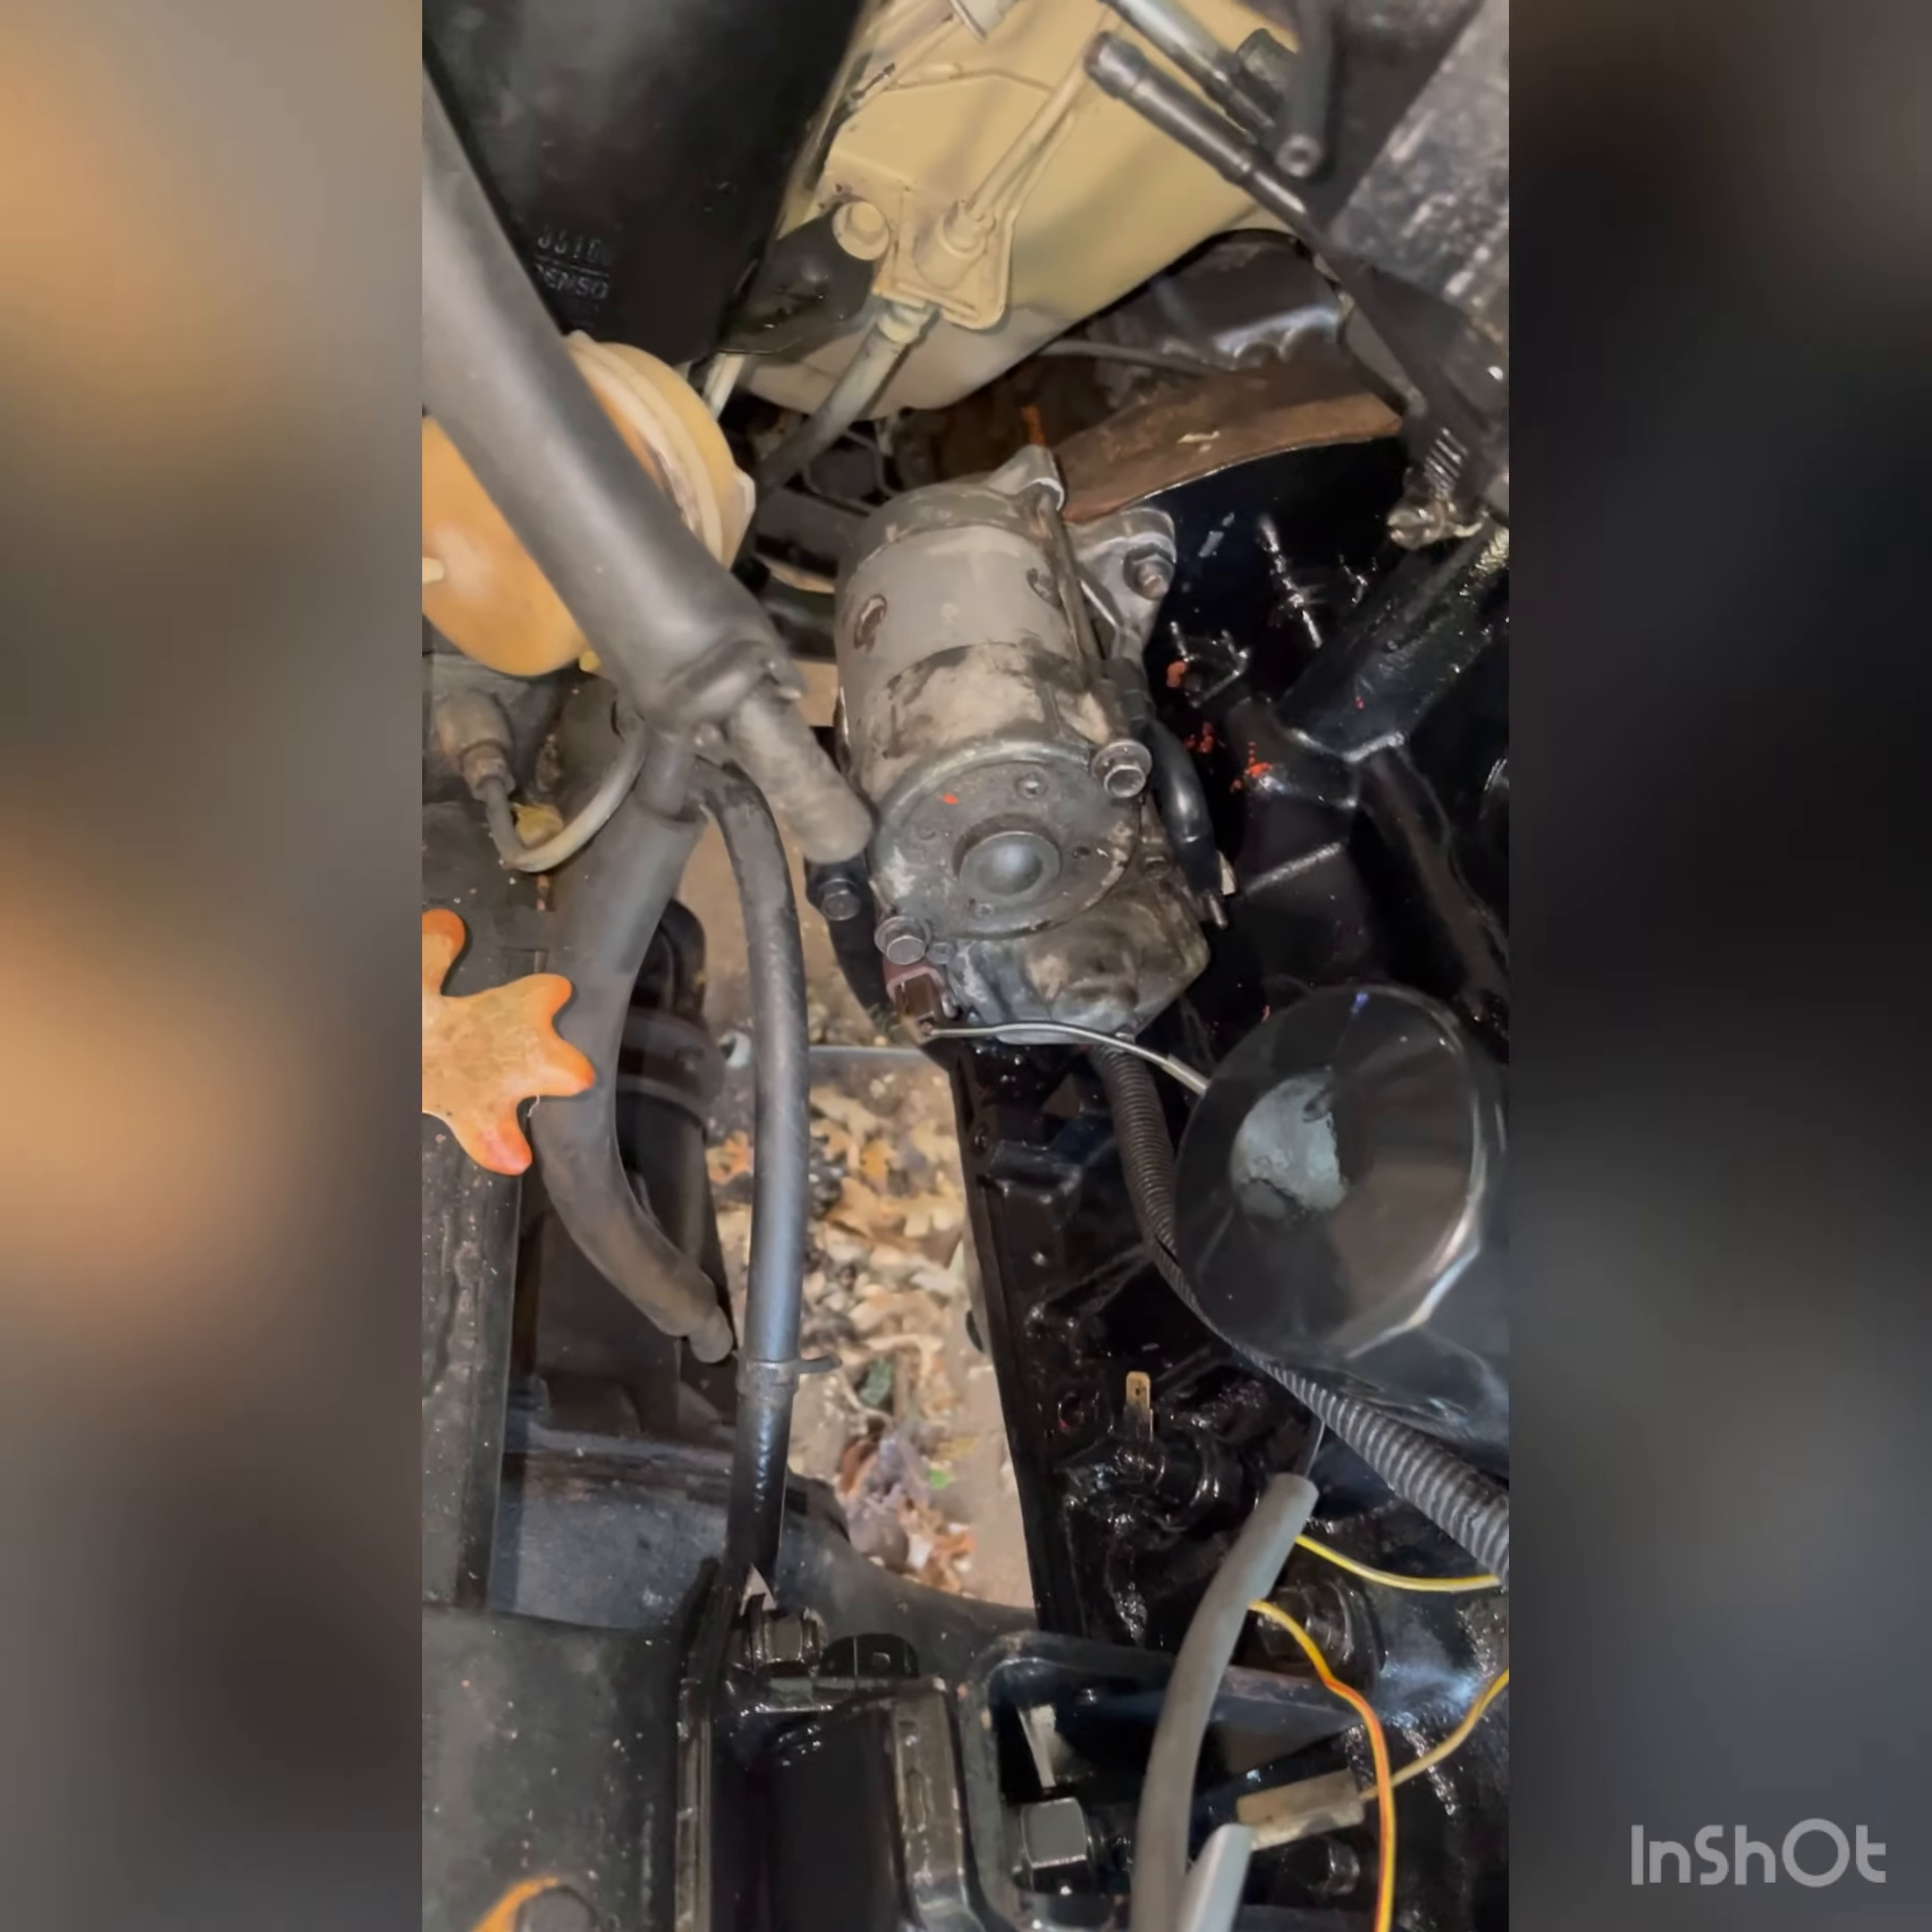All right the starter is in.